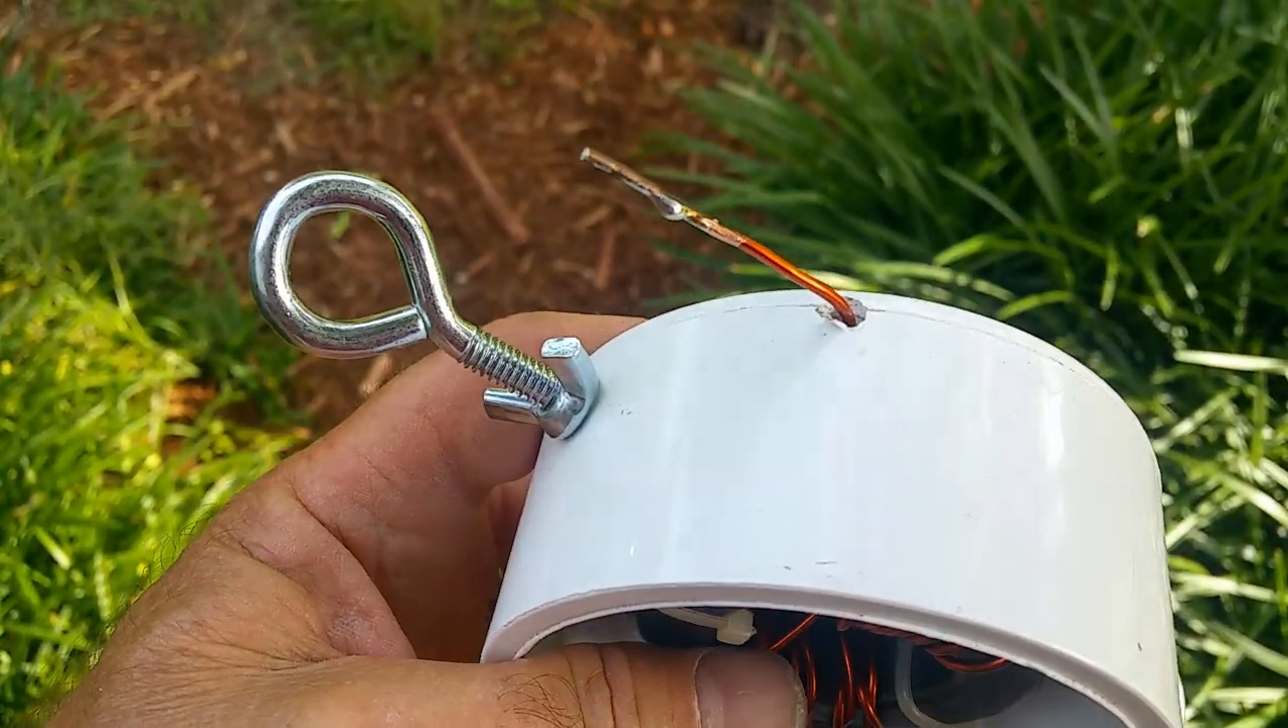I've run the antenna wire out over here.